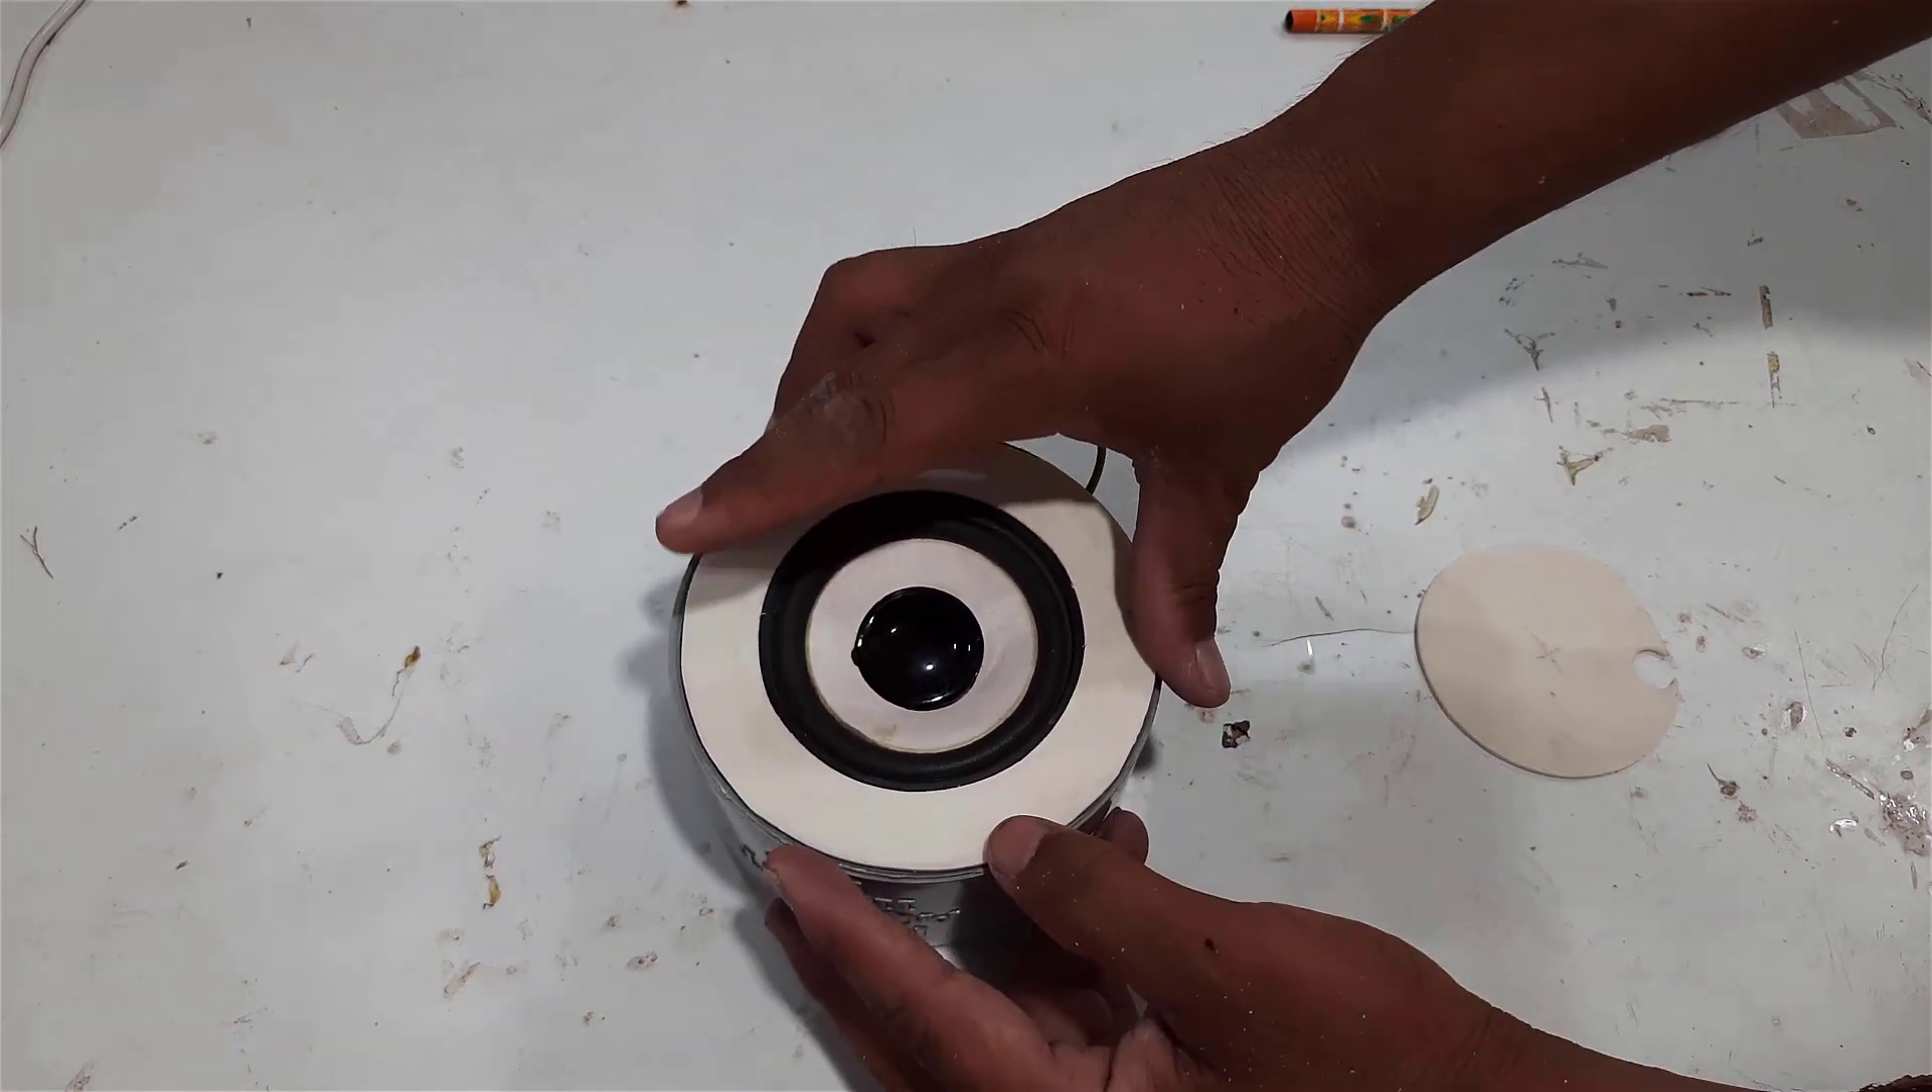देखे बिल्कुल बड़िया तरीके से यहां पर स्पिकर भी हमारा लग चुका है।